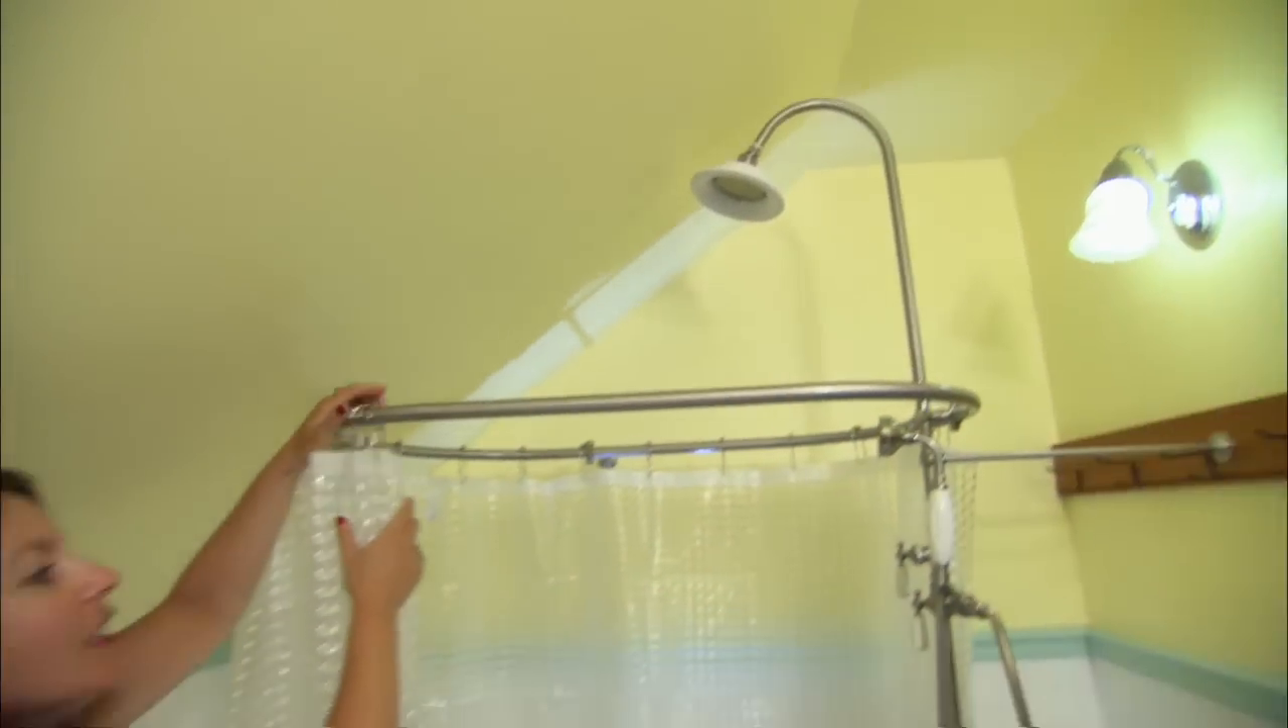Your new shower heads in place.